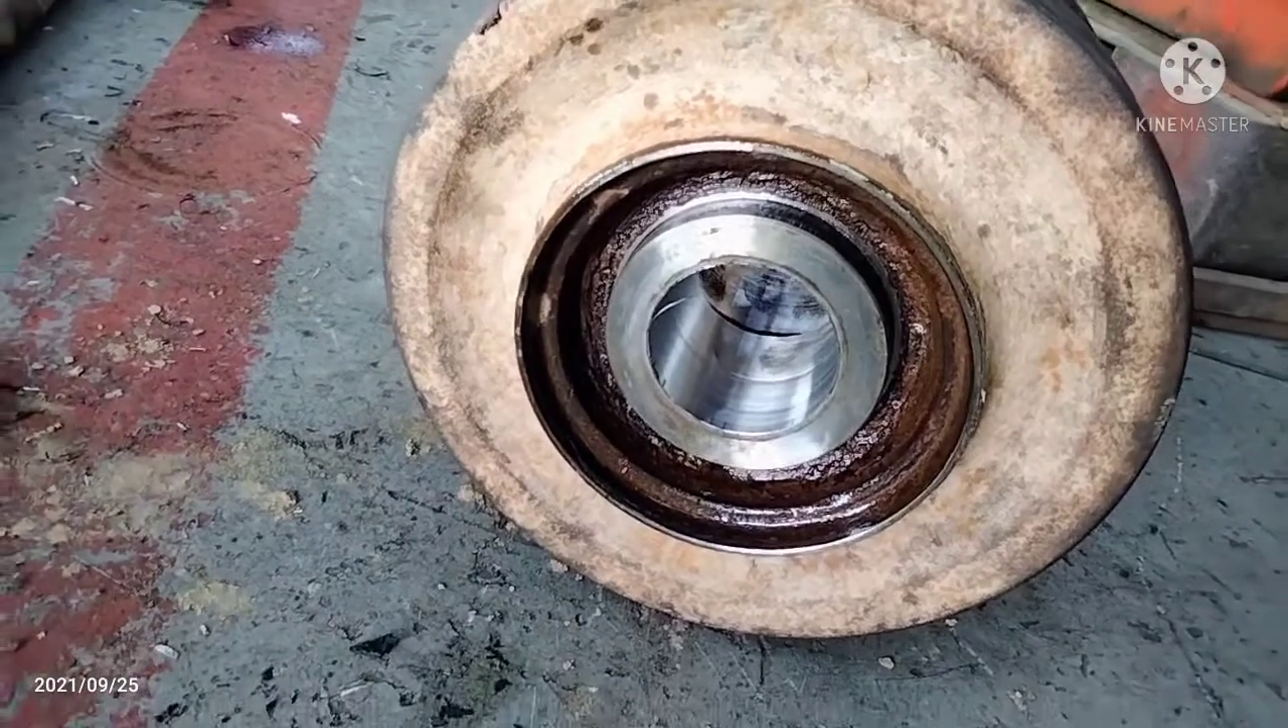Nakakabit na yung kabyak na busing.